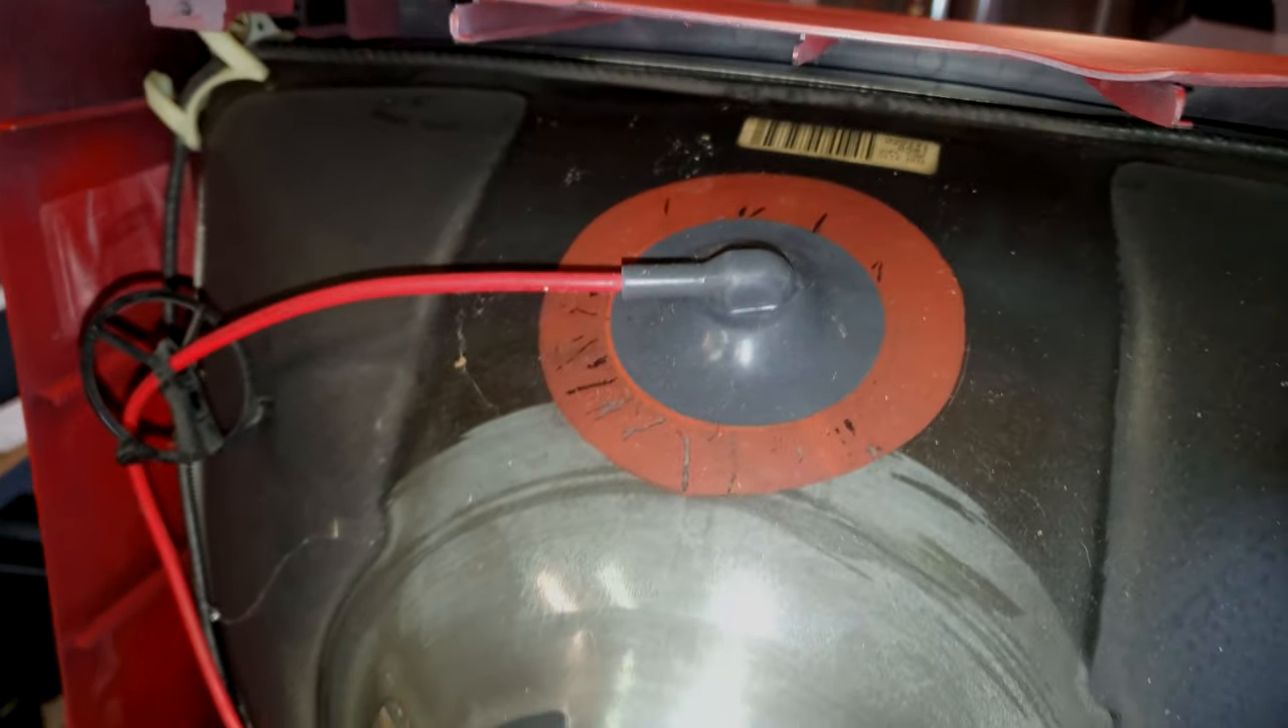We've got our anode cap up there looks pretty good.